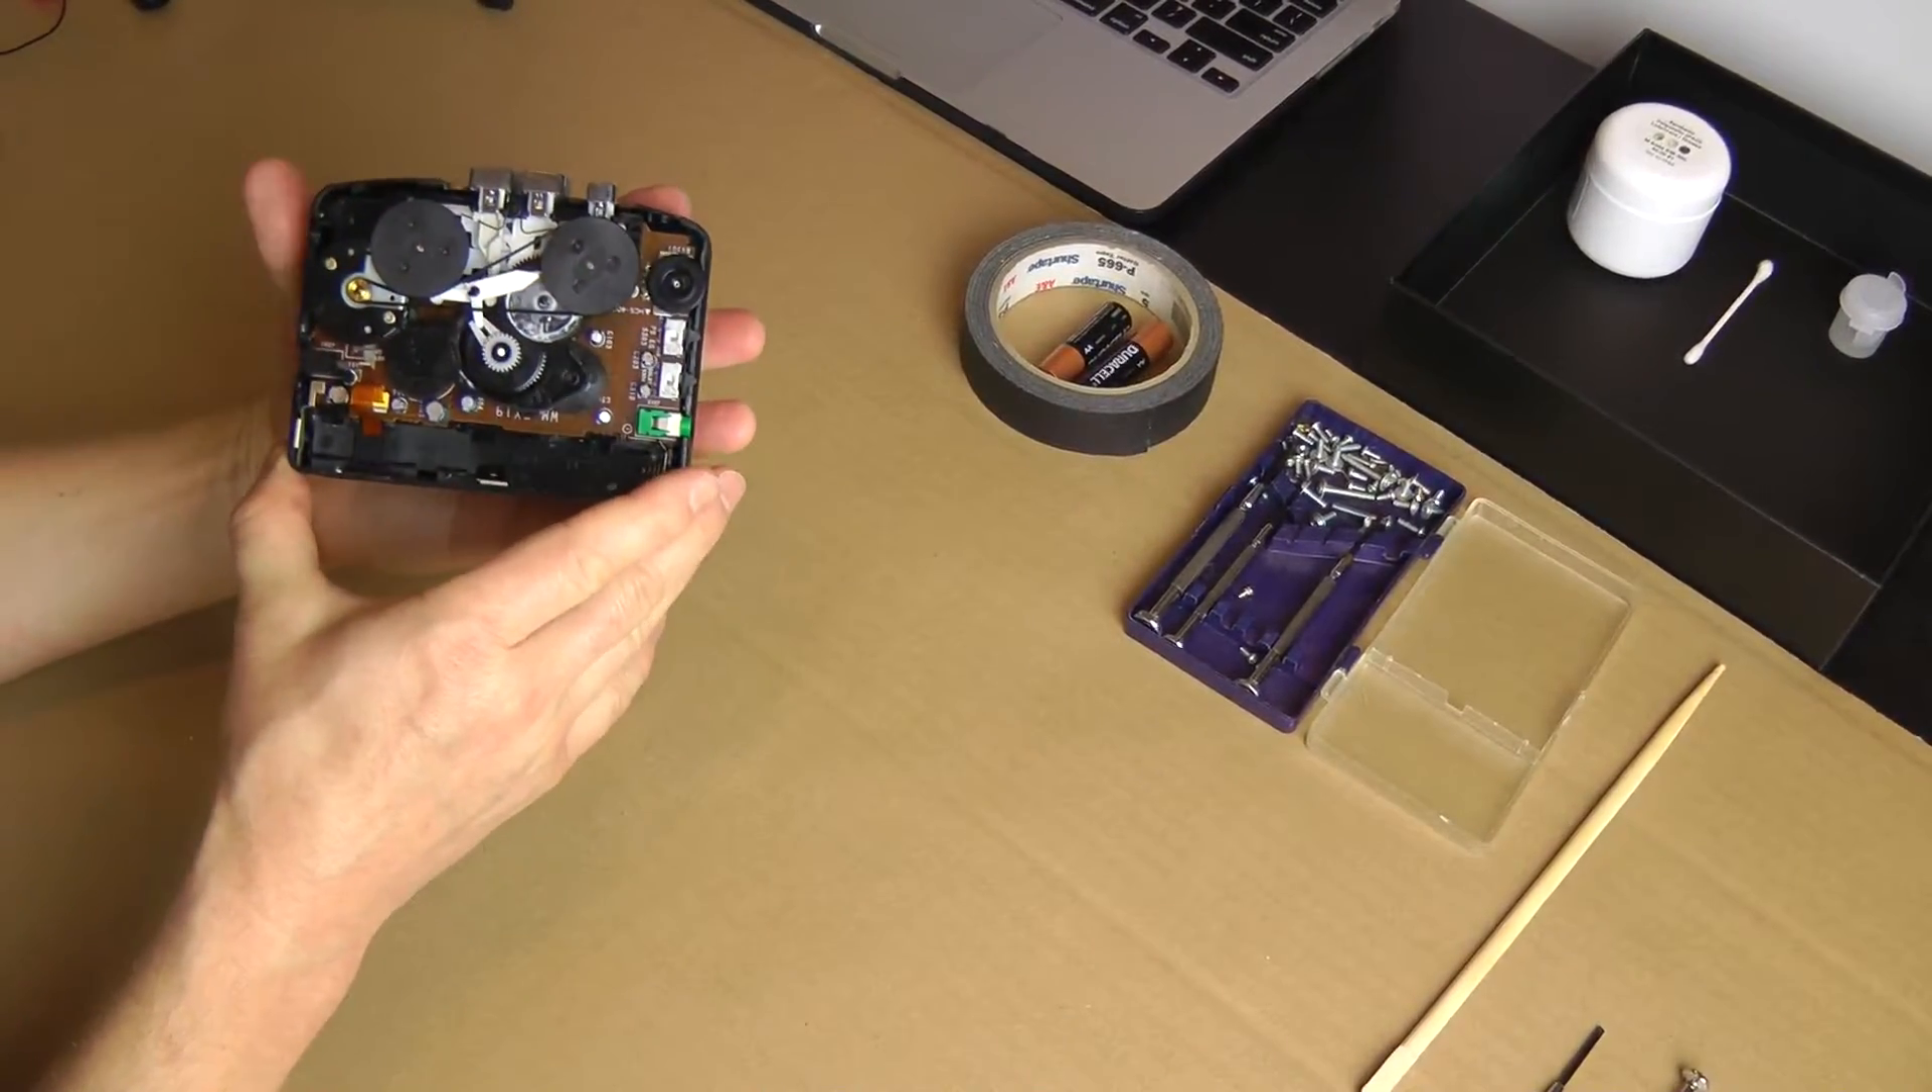I remove the back cover. And here is the mechanism.